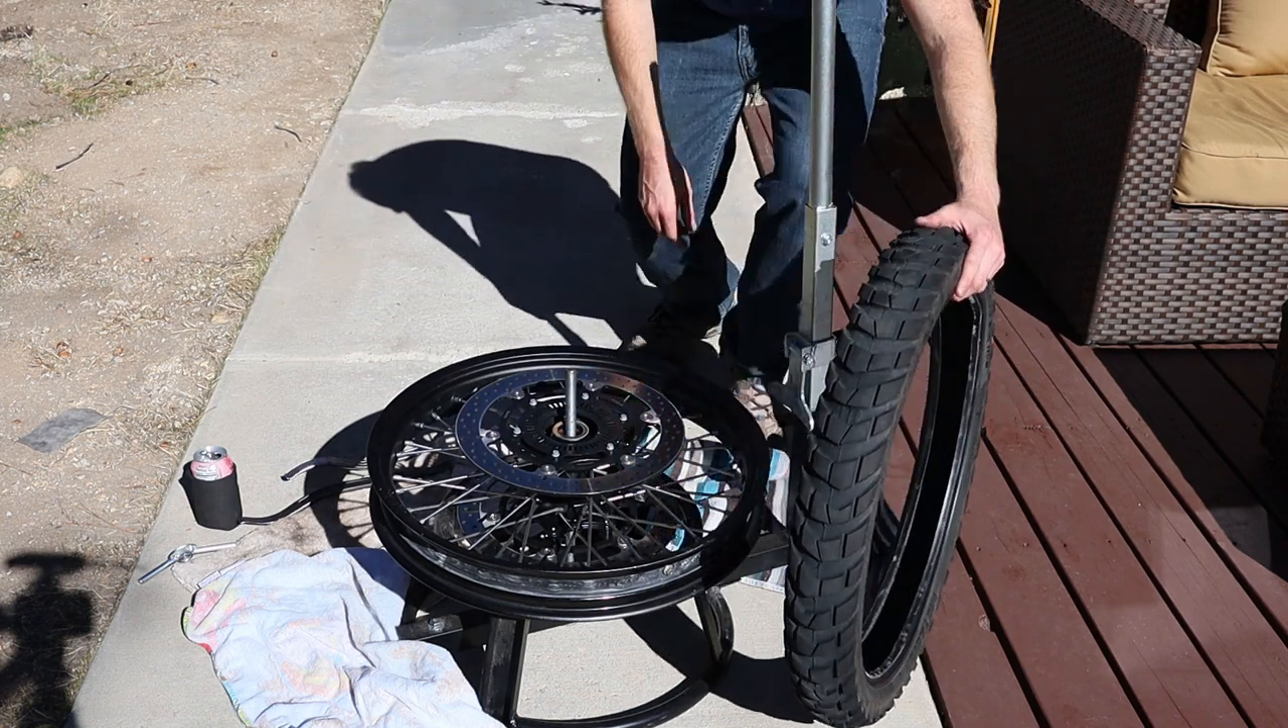So we've got our front tire off, we can go ahead and set this aside.